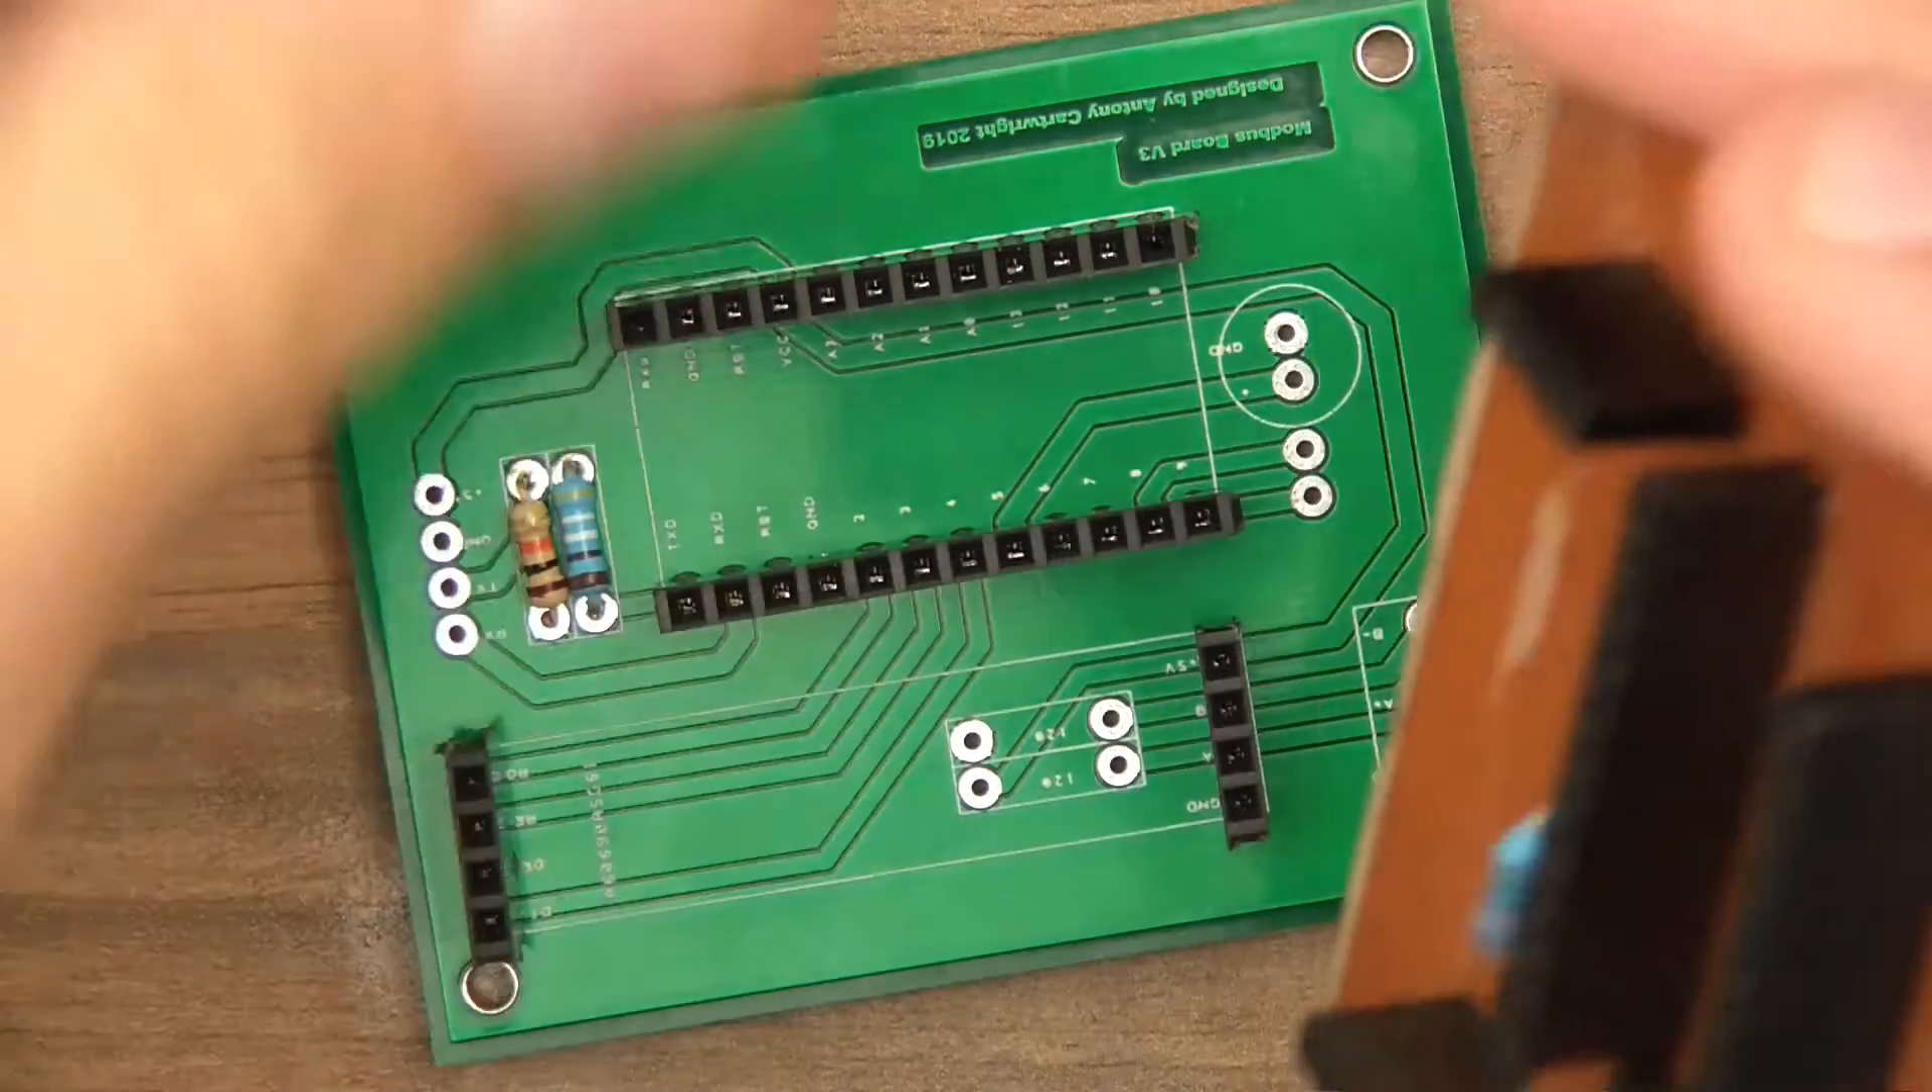Okay so the resistors are in place.